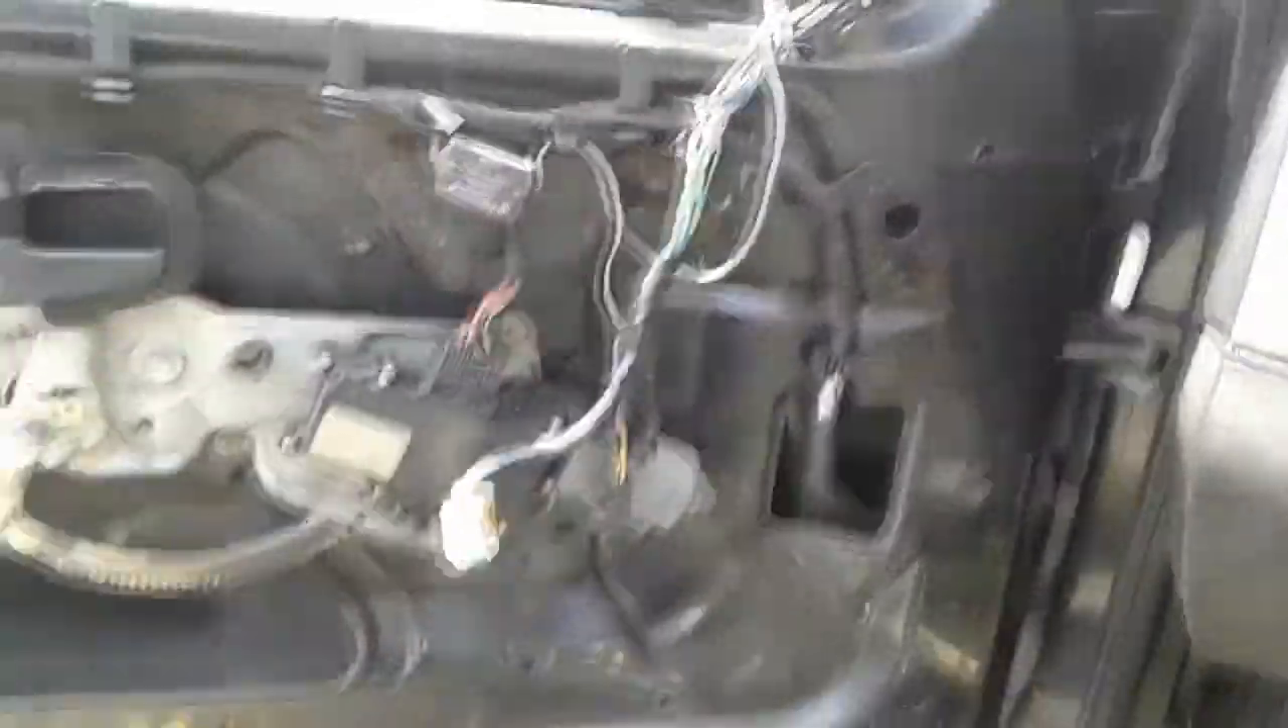All right so I got the door panel off.